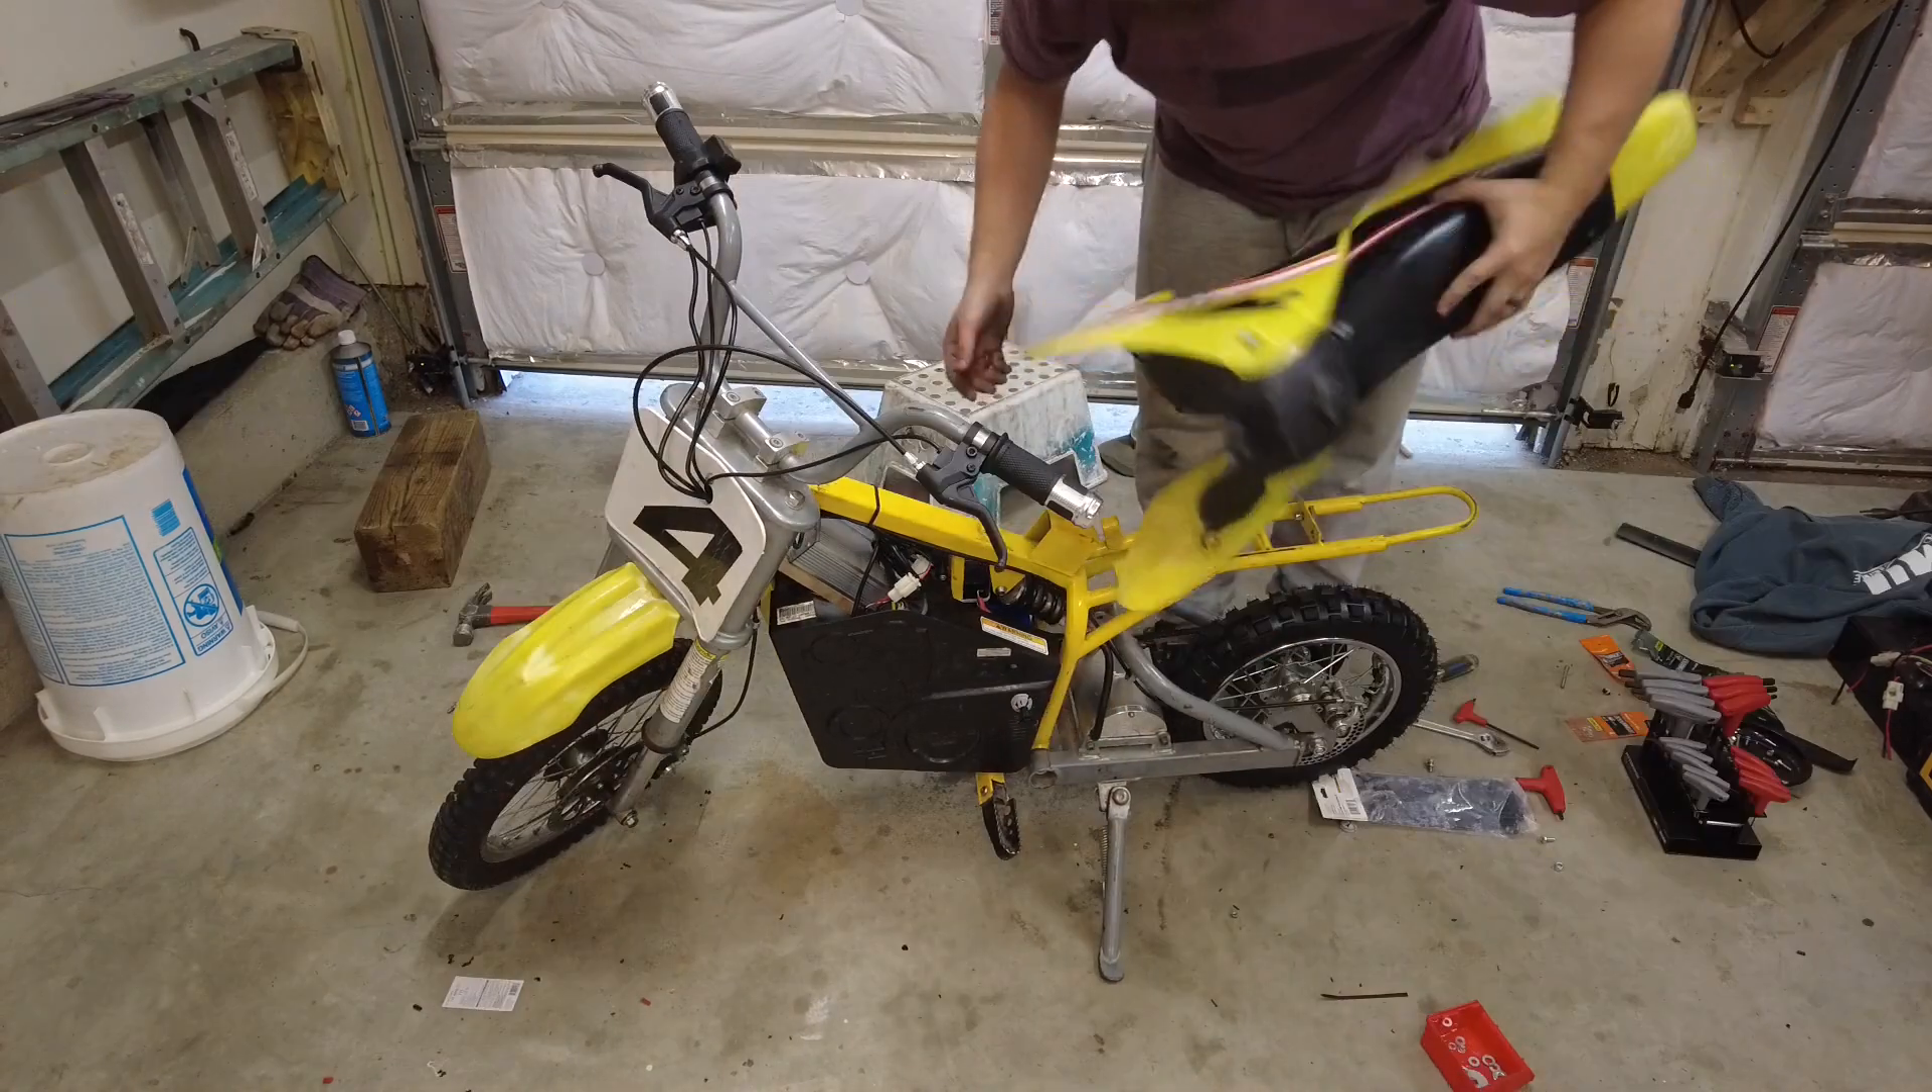The only thing that's left to do is pop this top cover back on.